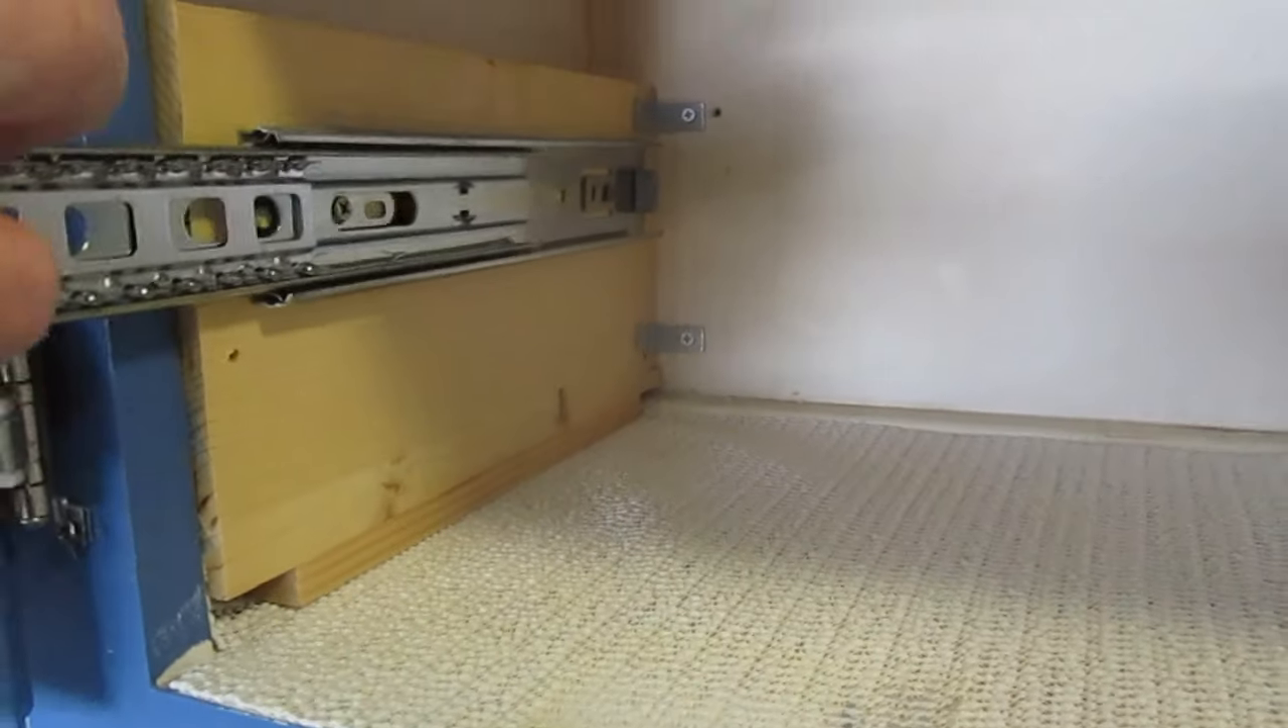Um, and i'll explain later why that is and you can see i've got the drawer slides mounted on these pieces of wood.